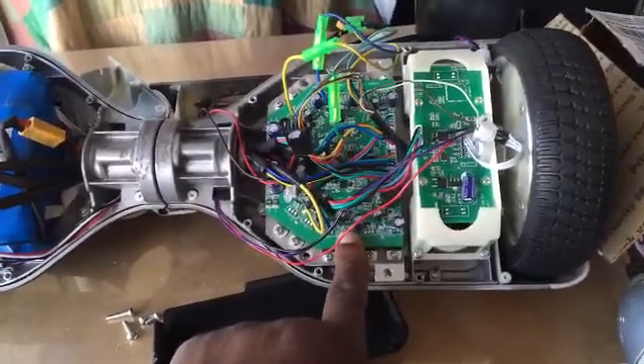The body parts have already been detached and disassembled and here is your logic board or motherboard, whatever you may want to call it.